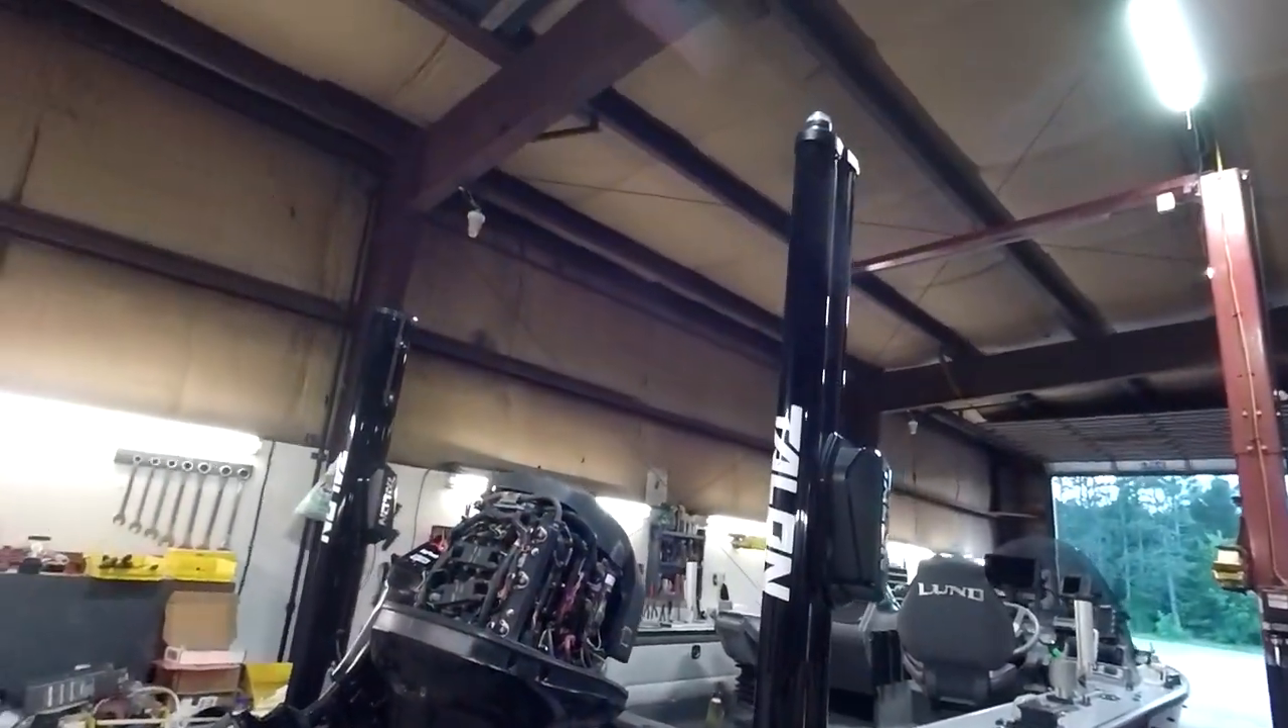Talons are all installed.